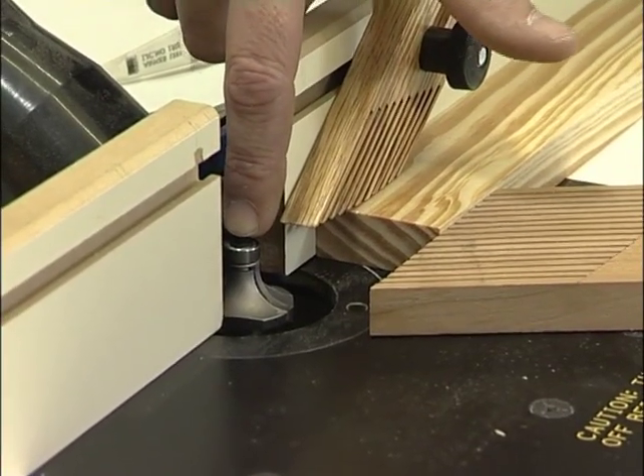I've installed a 12 .7mm rounding over bit in the router table and I've attached a couple of feather boards.